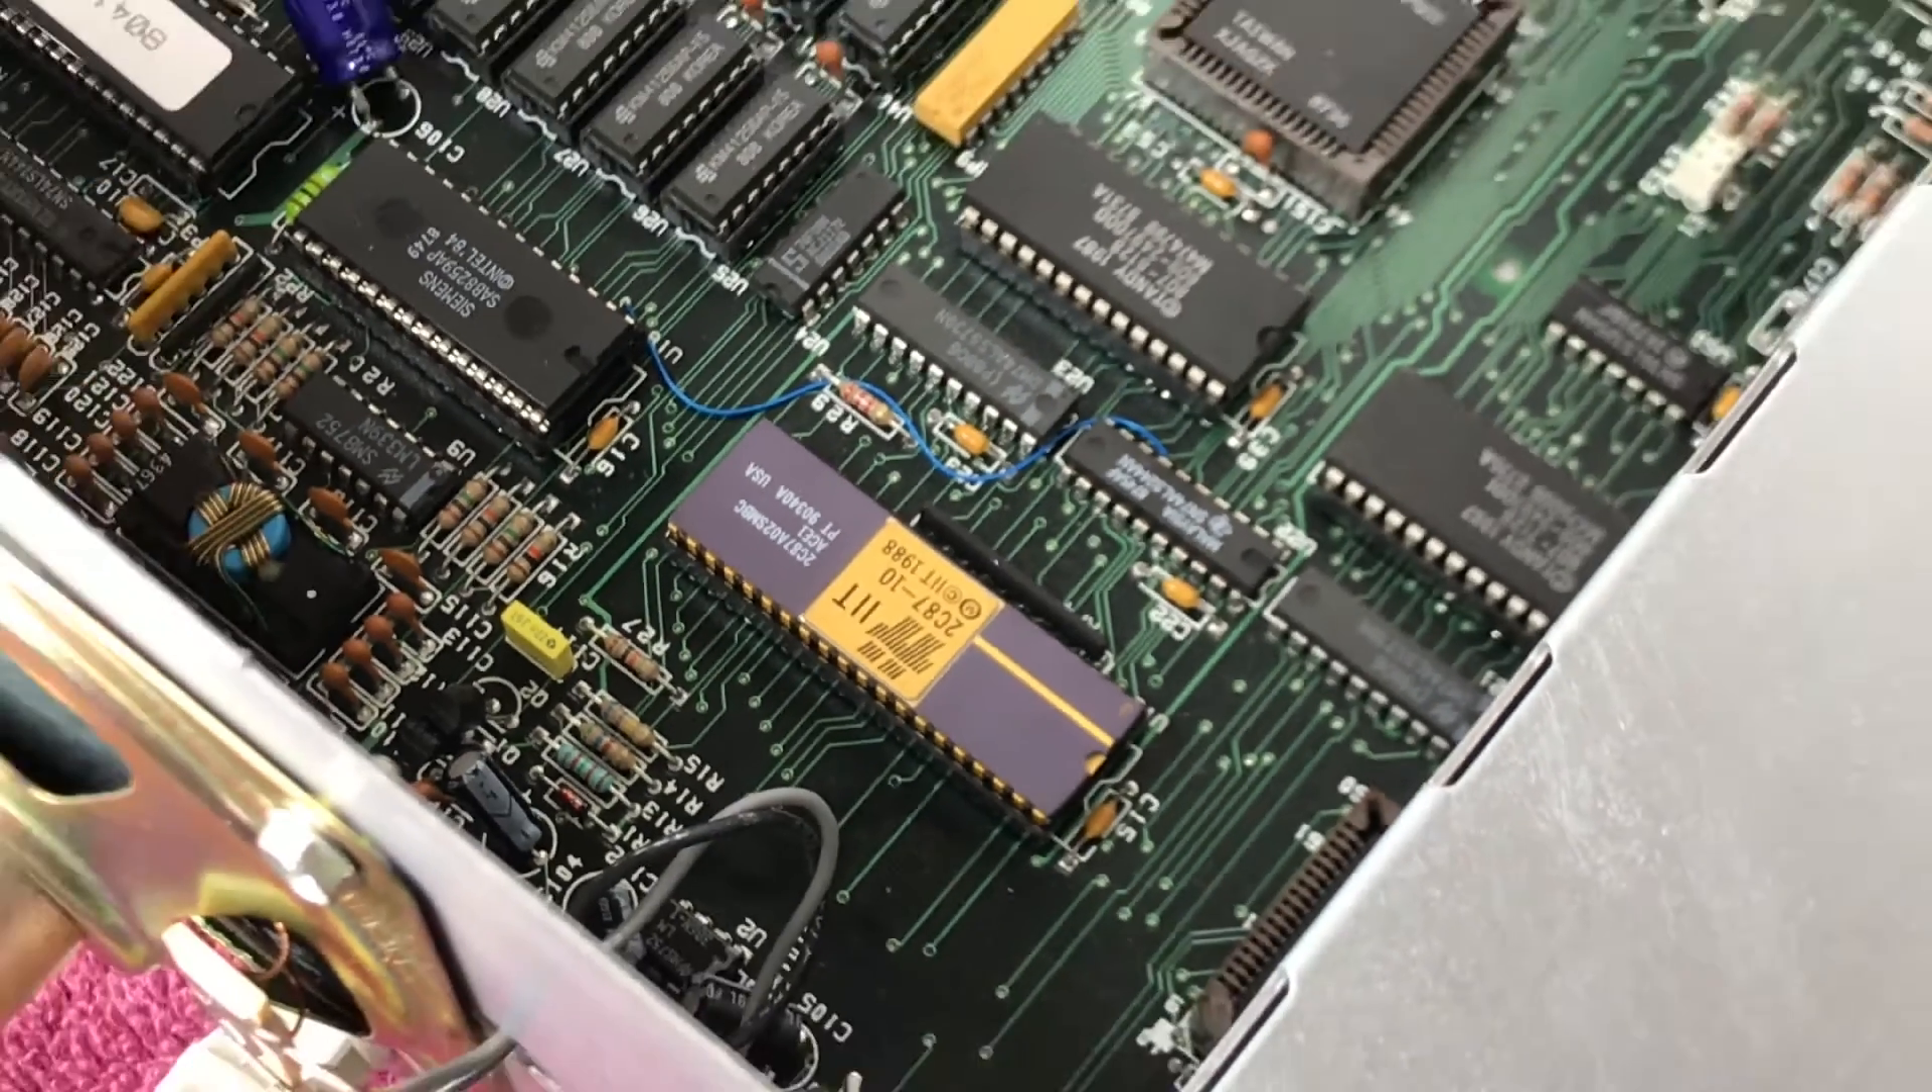I've already gone ahead and installed the math coprocessor. You can see that right there.